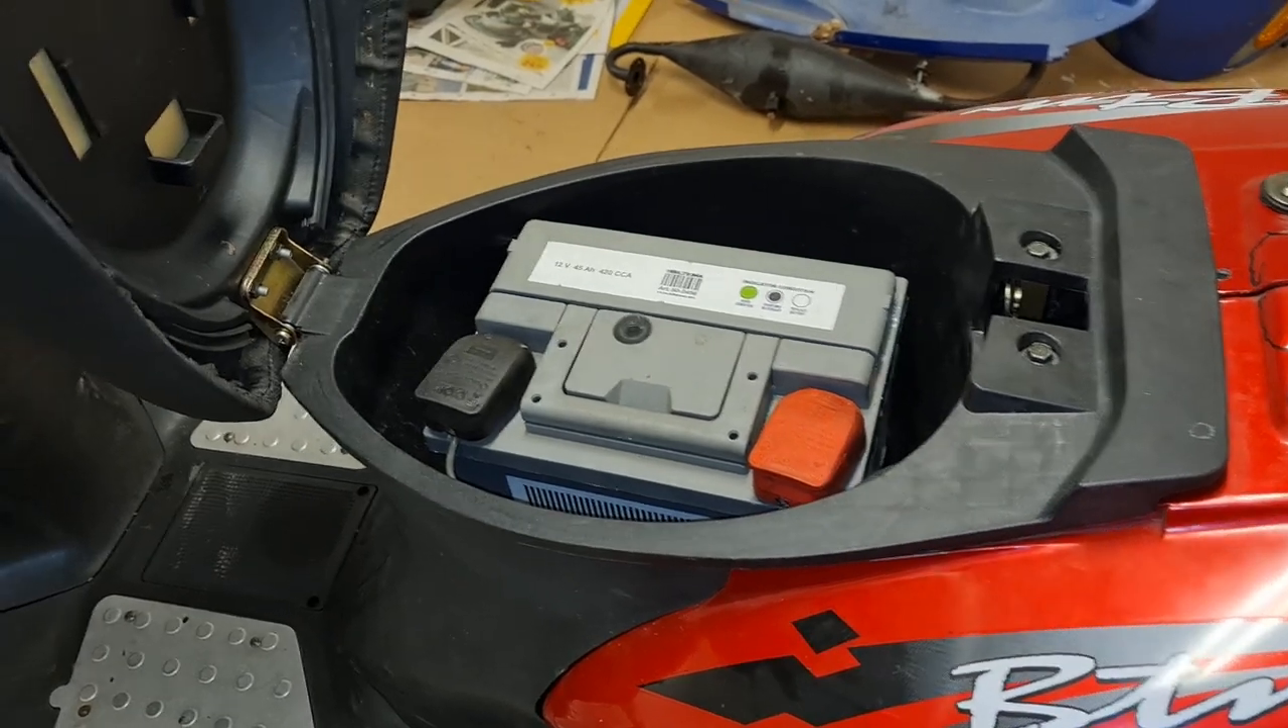So the battery is in place so let's give it a try.